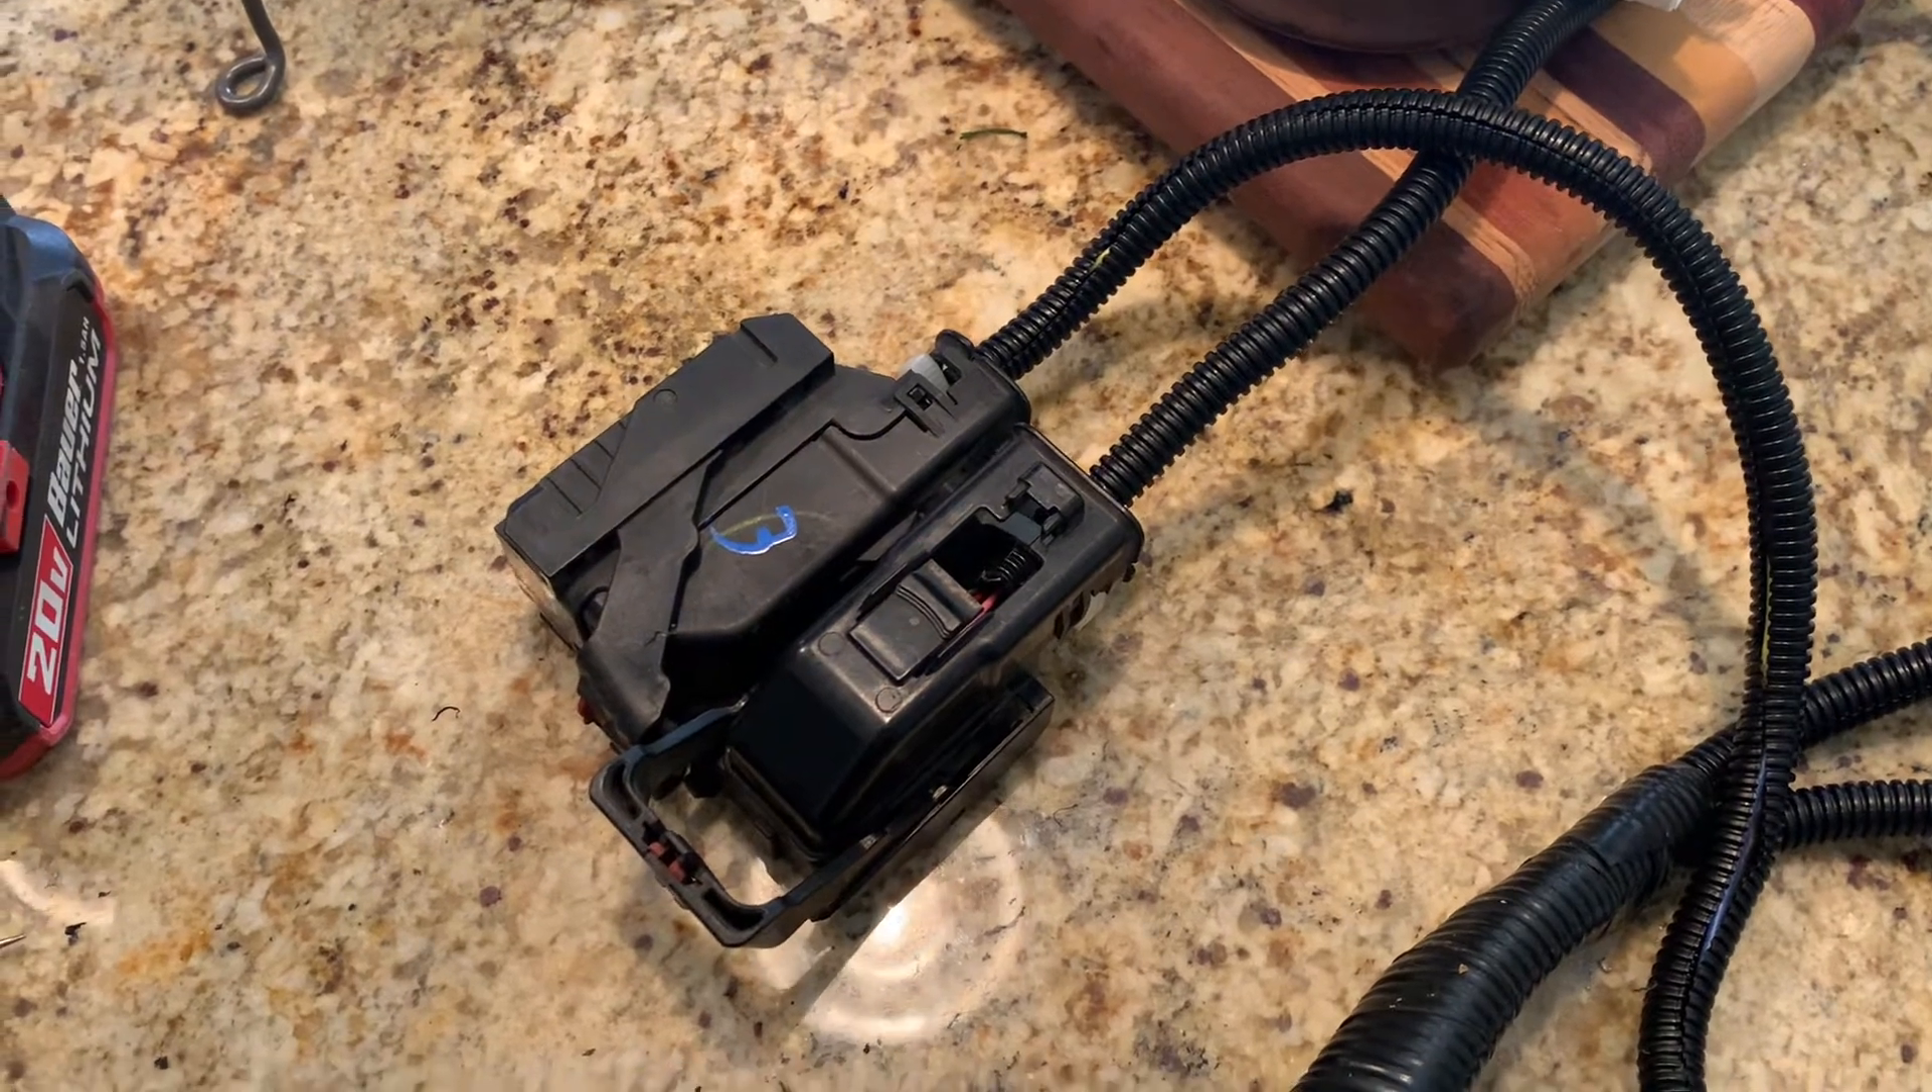Here's a quick picture of the inside of the box and then you can see I got the uh wrapping done for the plugs.